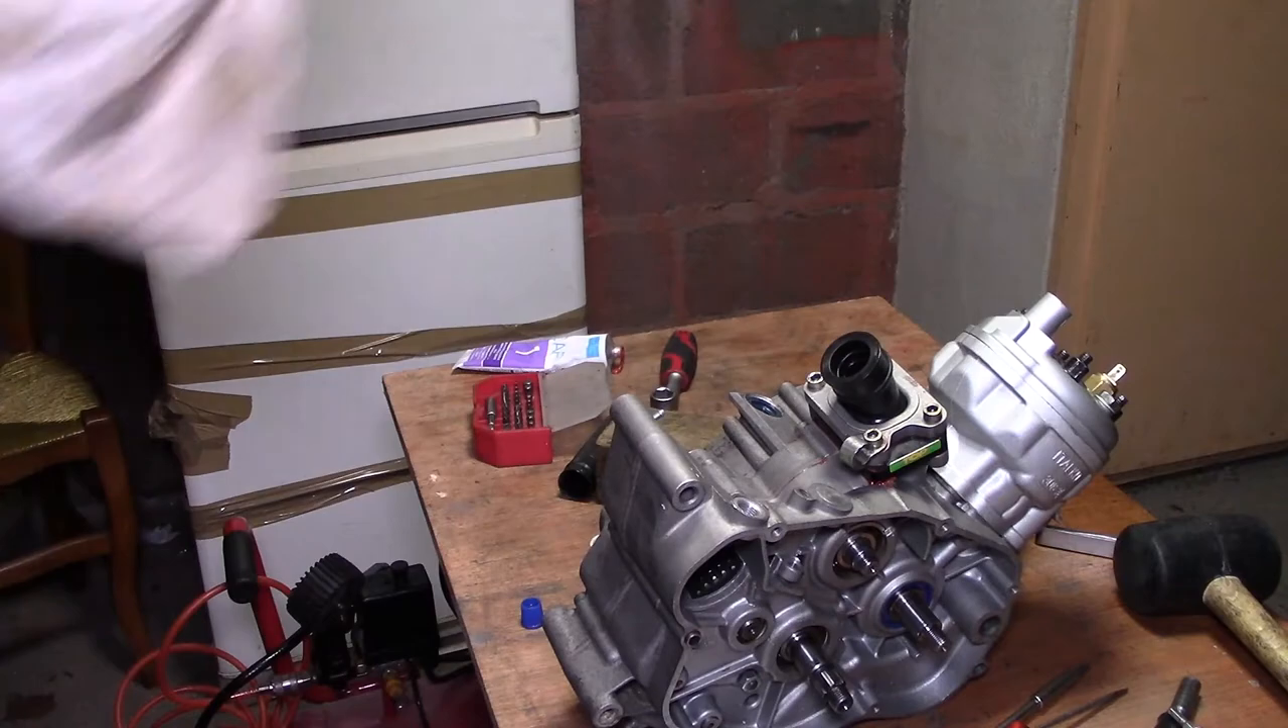J'ai remonté l'admission, le cylindre.